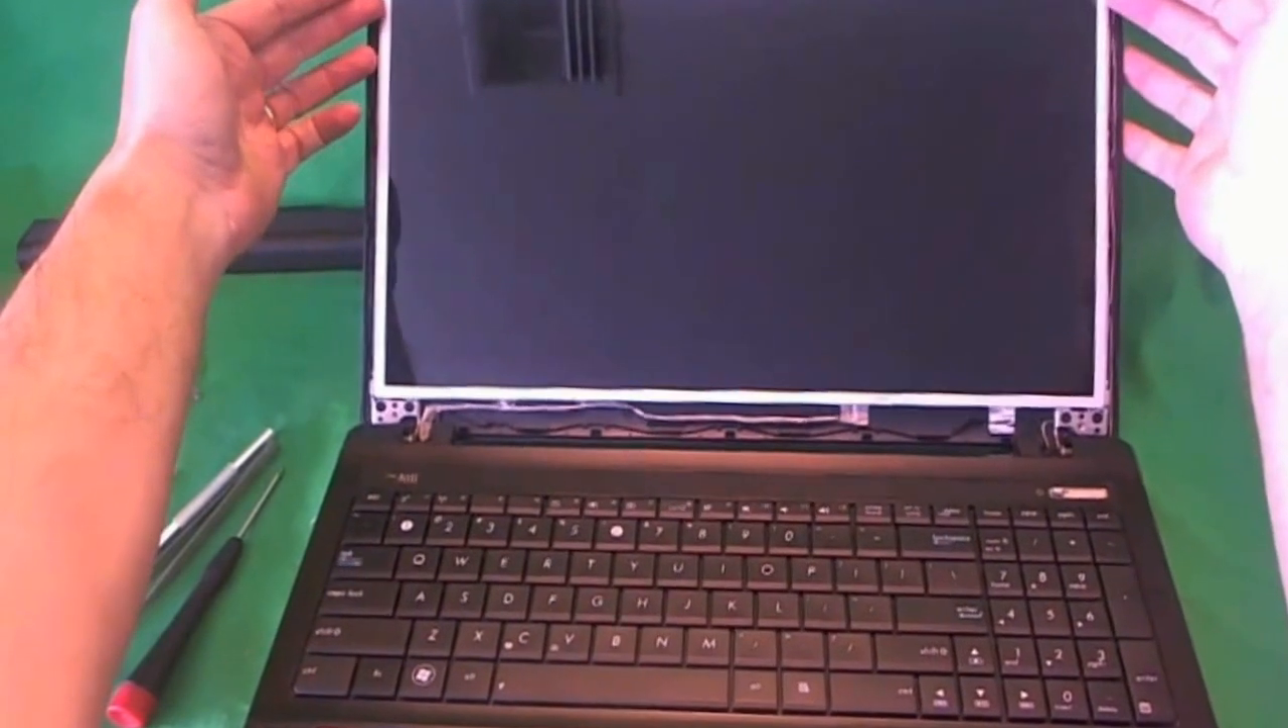Okay, the bezel is off and now the screen assembly is exposed.